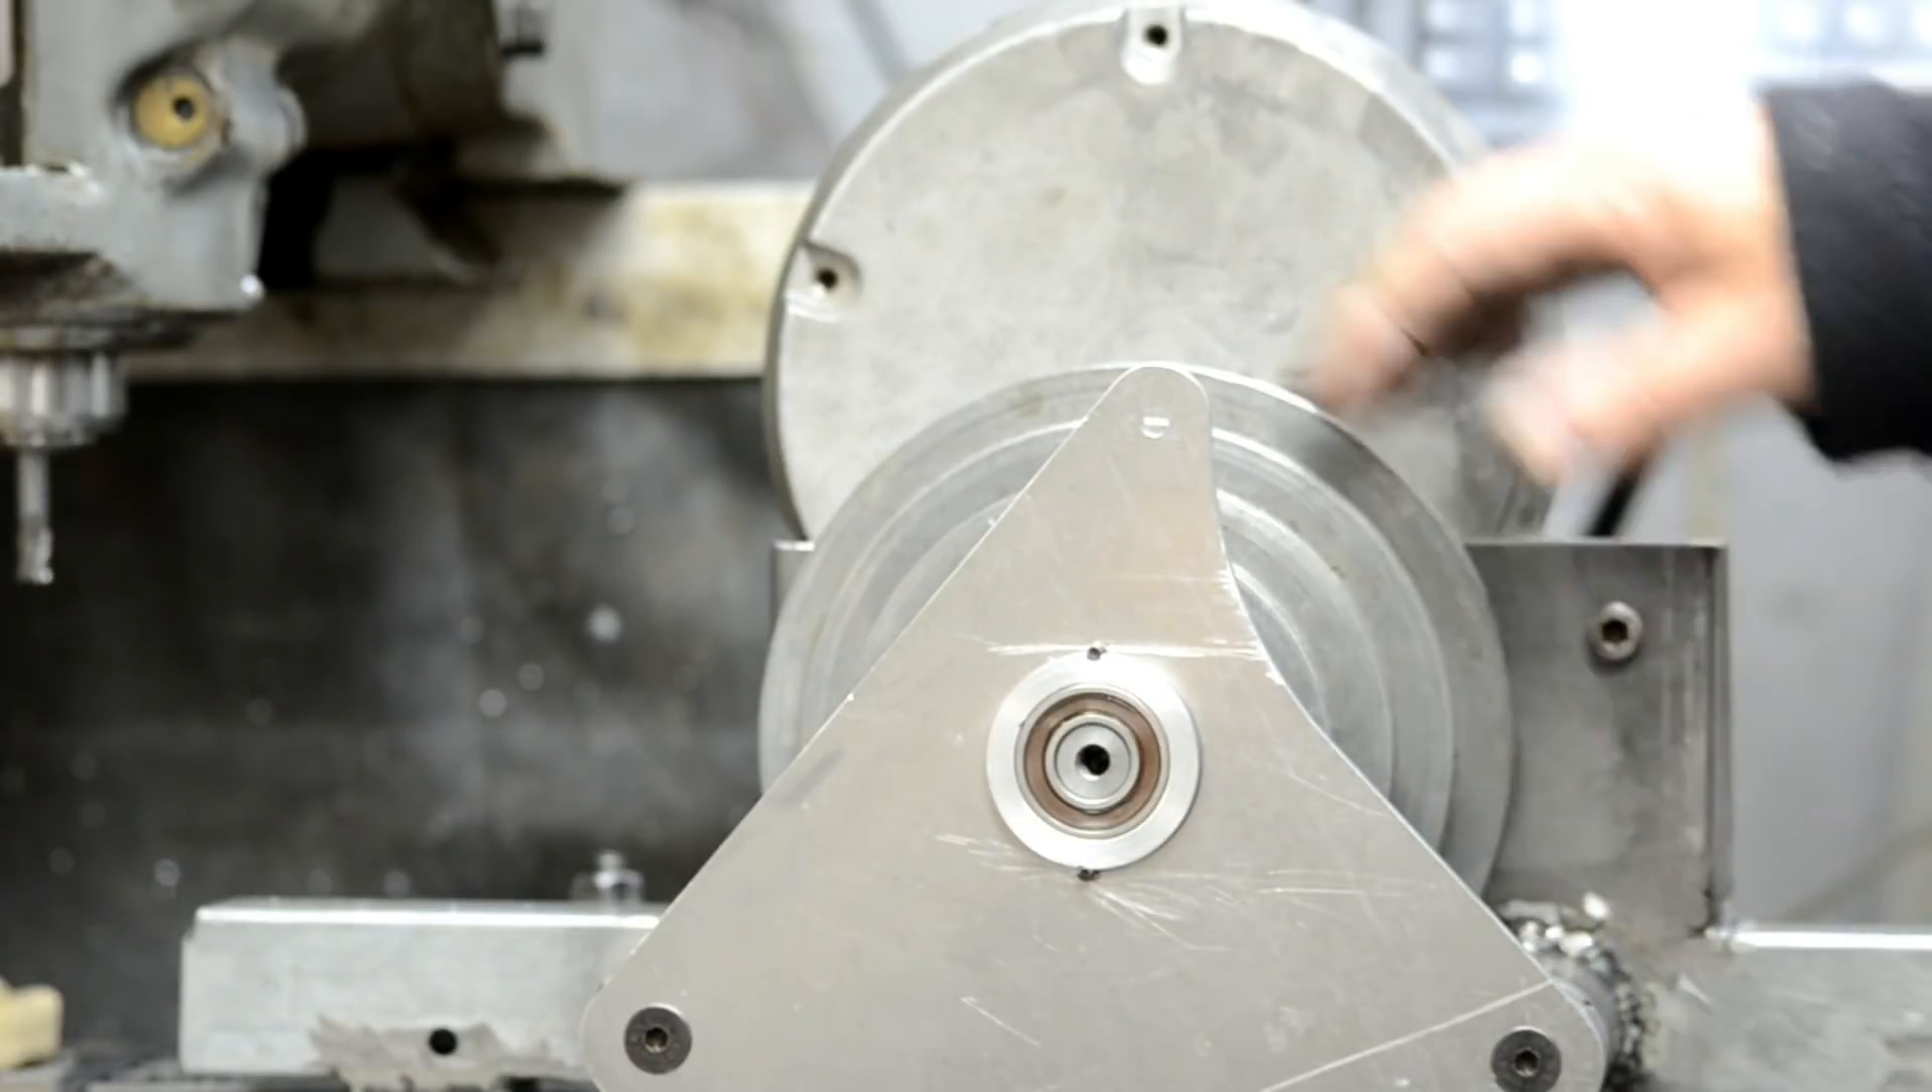The bearing bracket that we saw being made earlier has got the bearing fitted. It's bolted on over the shaft for the pulleys.